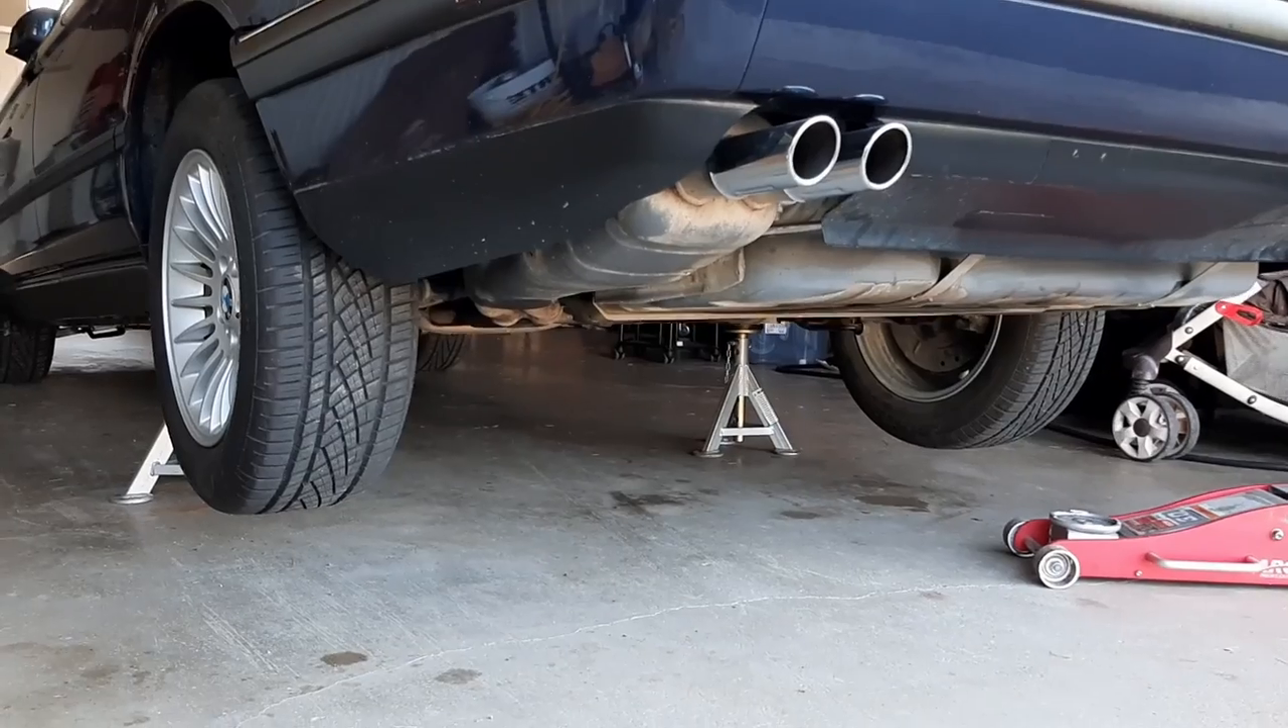As you can see I put the wheels back on.